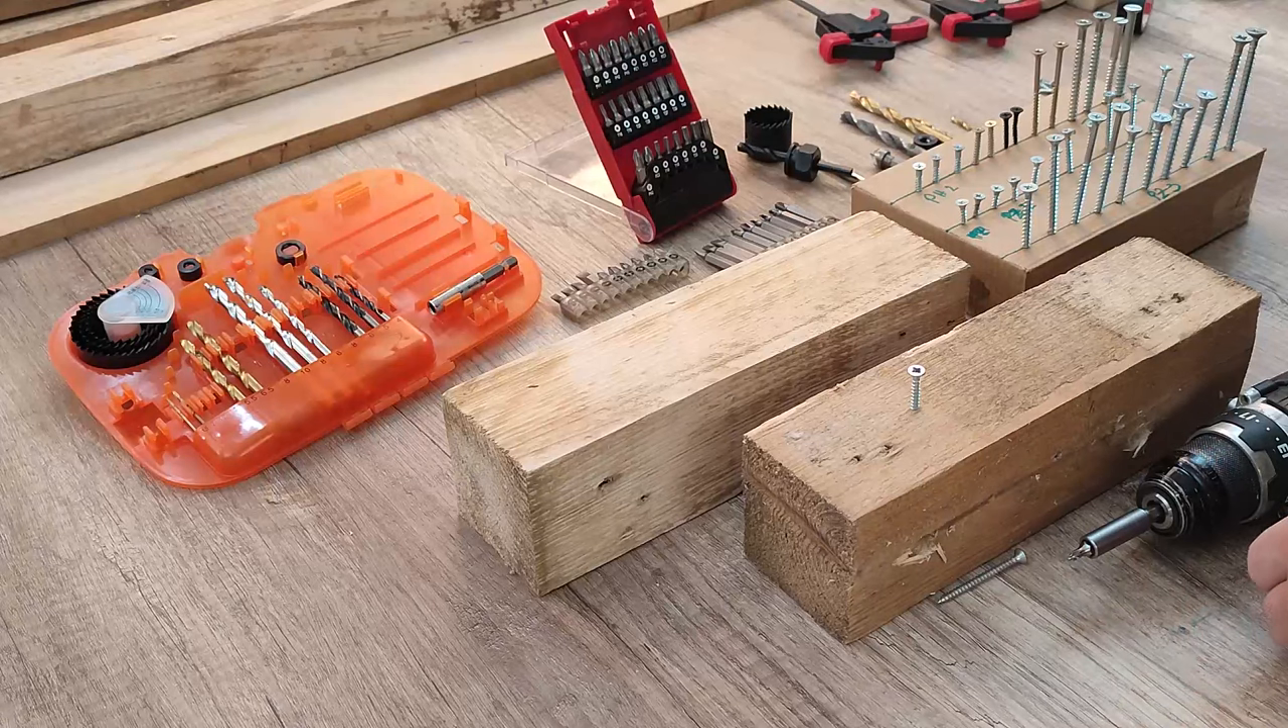So what you can notice we destroyed the screwdriver bit and we didn't put the screw all the way in.